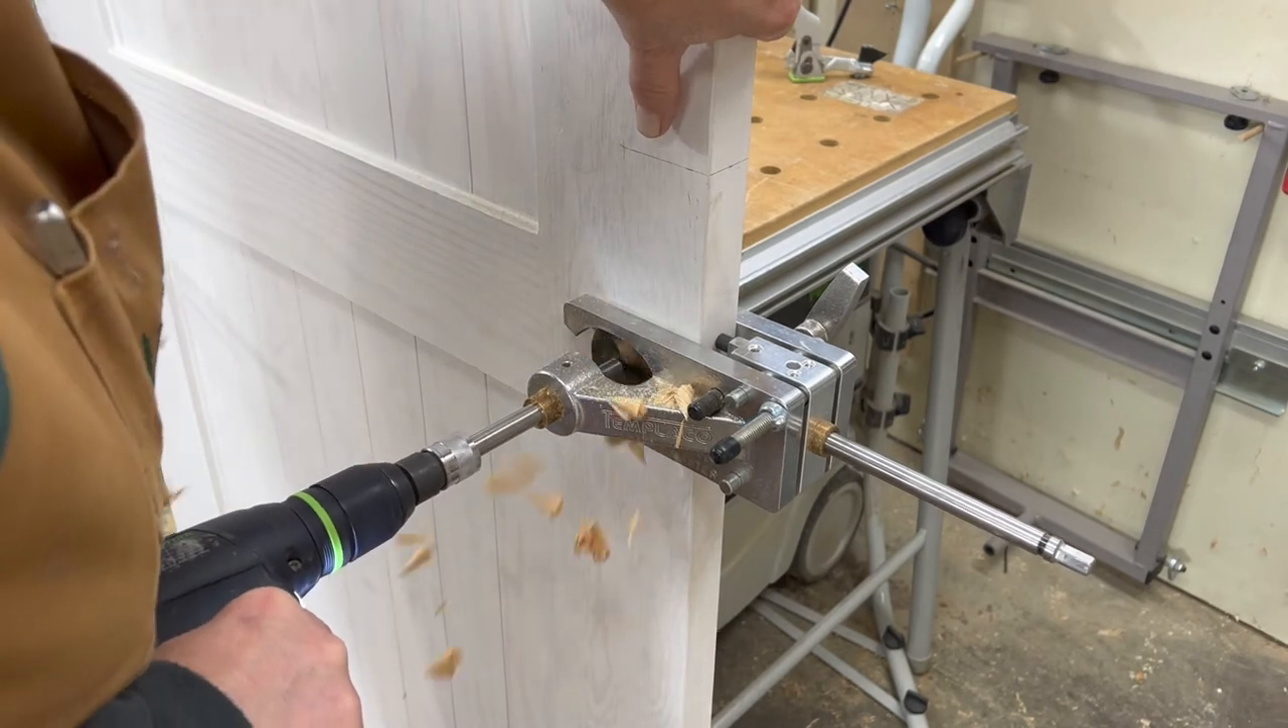I've got my templaco bore master installed on the door.